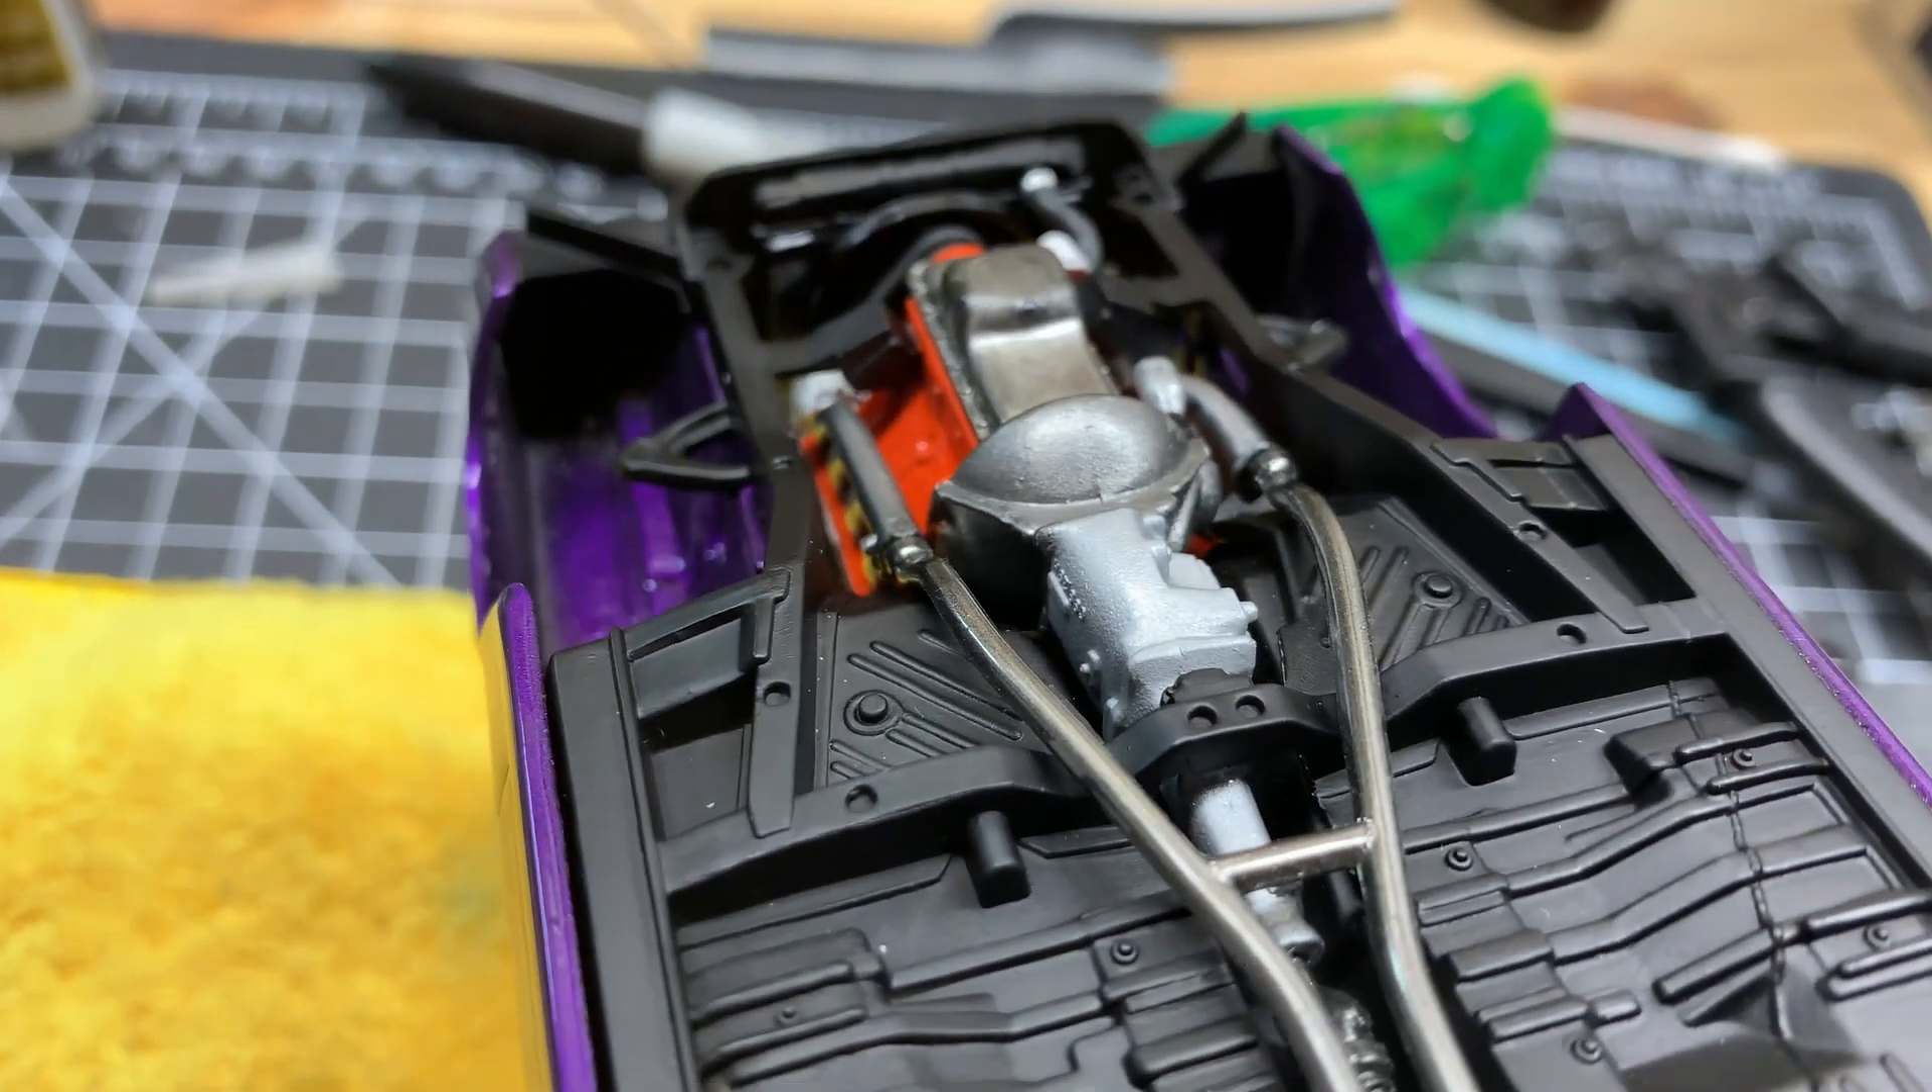So hopefully you can see the engine is completely in there, sitting where it's supposed to.